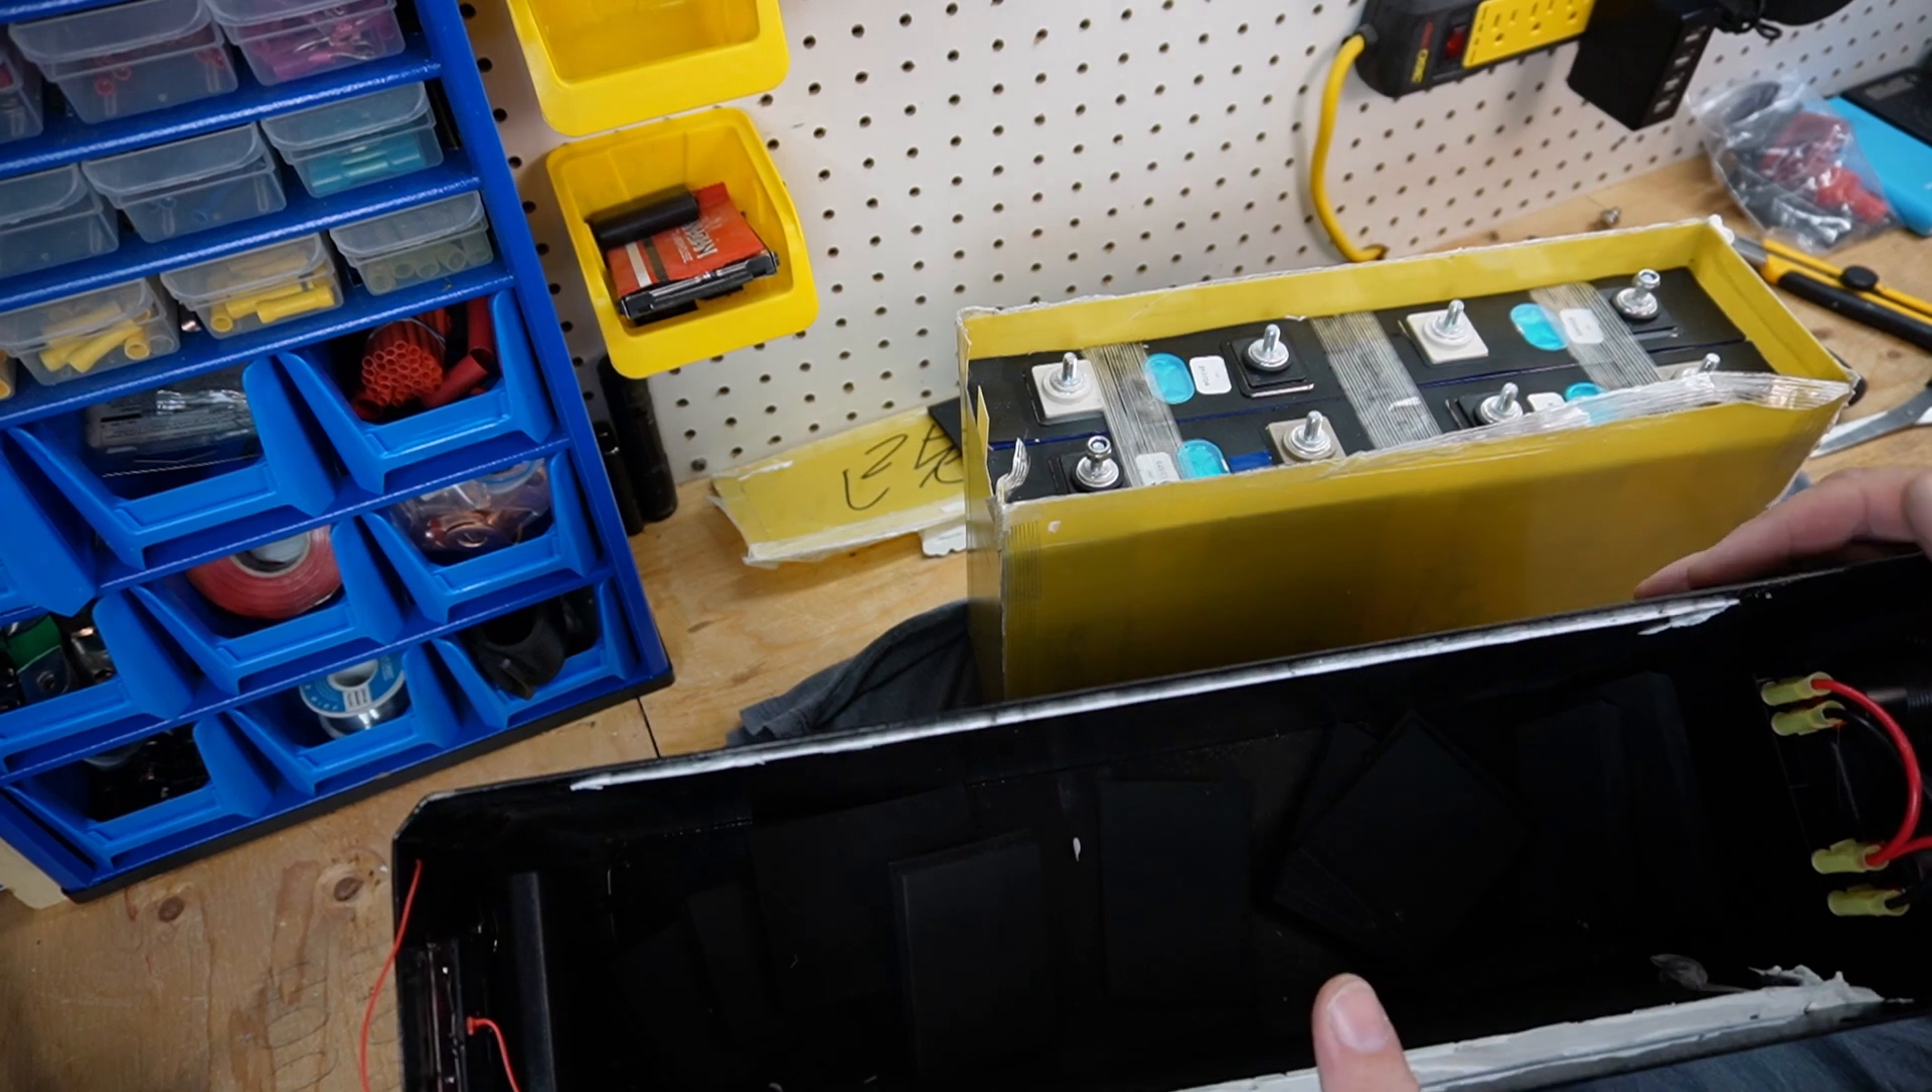I was able to slide the battery pack out of the case.